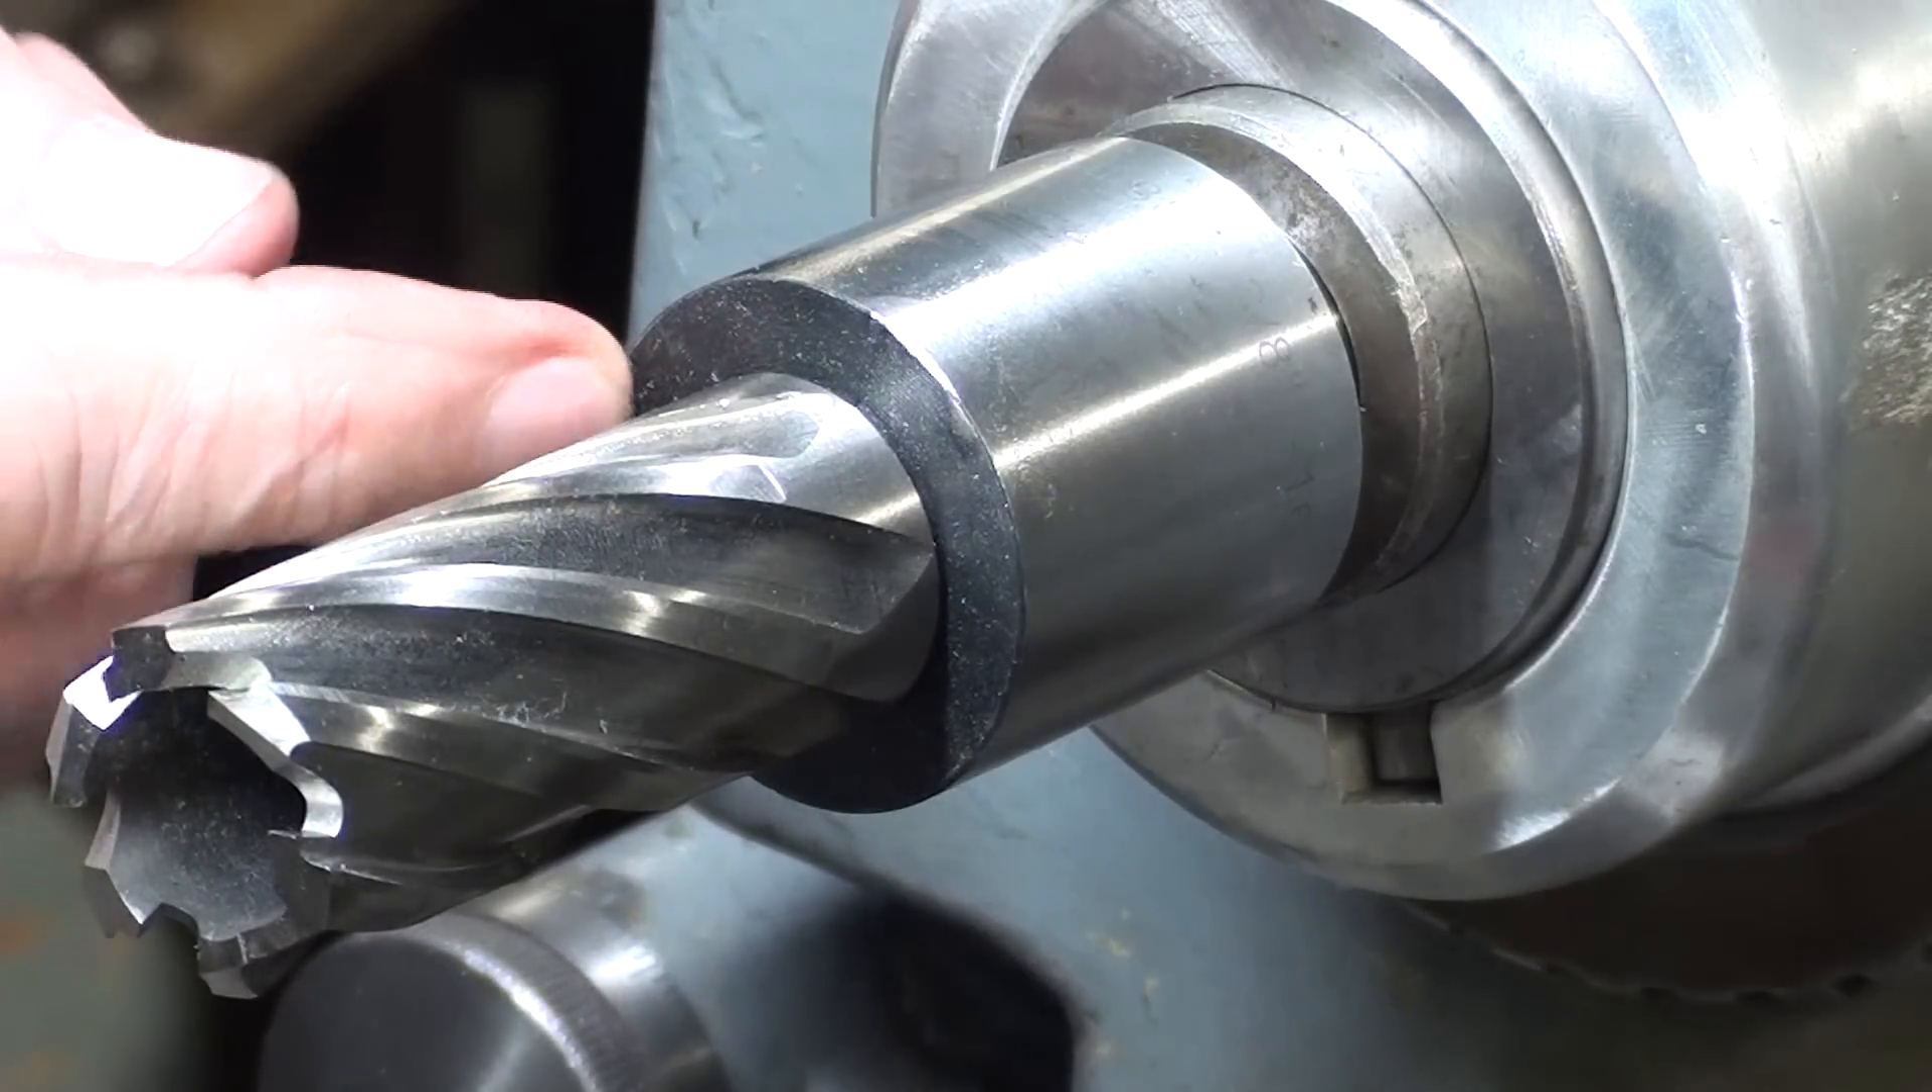The cutter fits in right up to the shoulder.